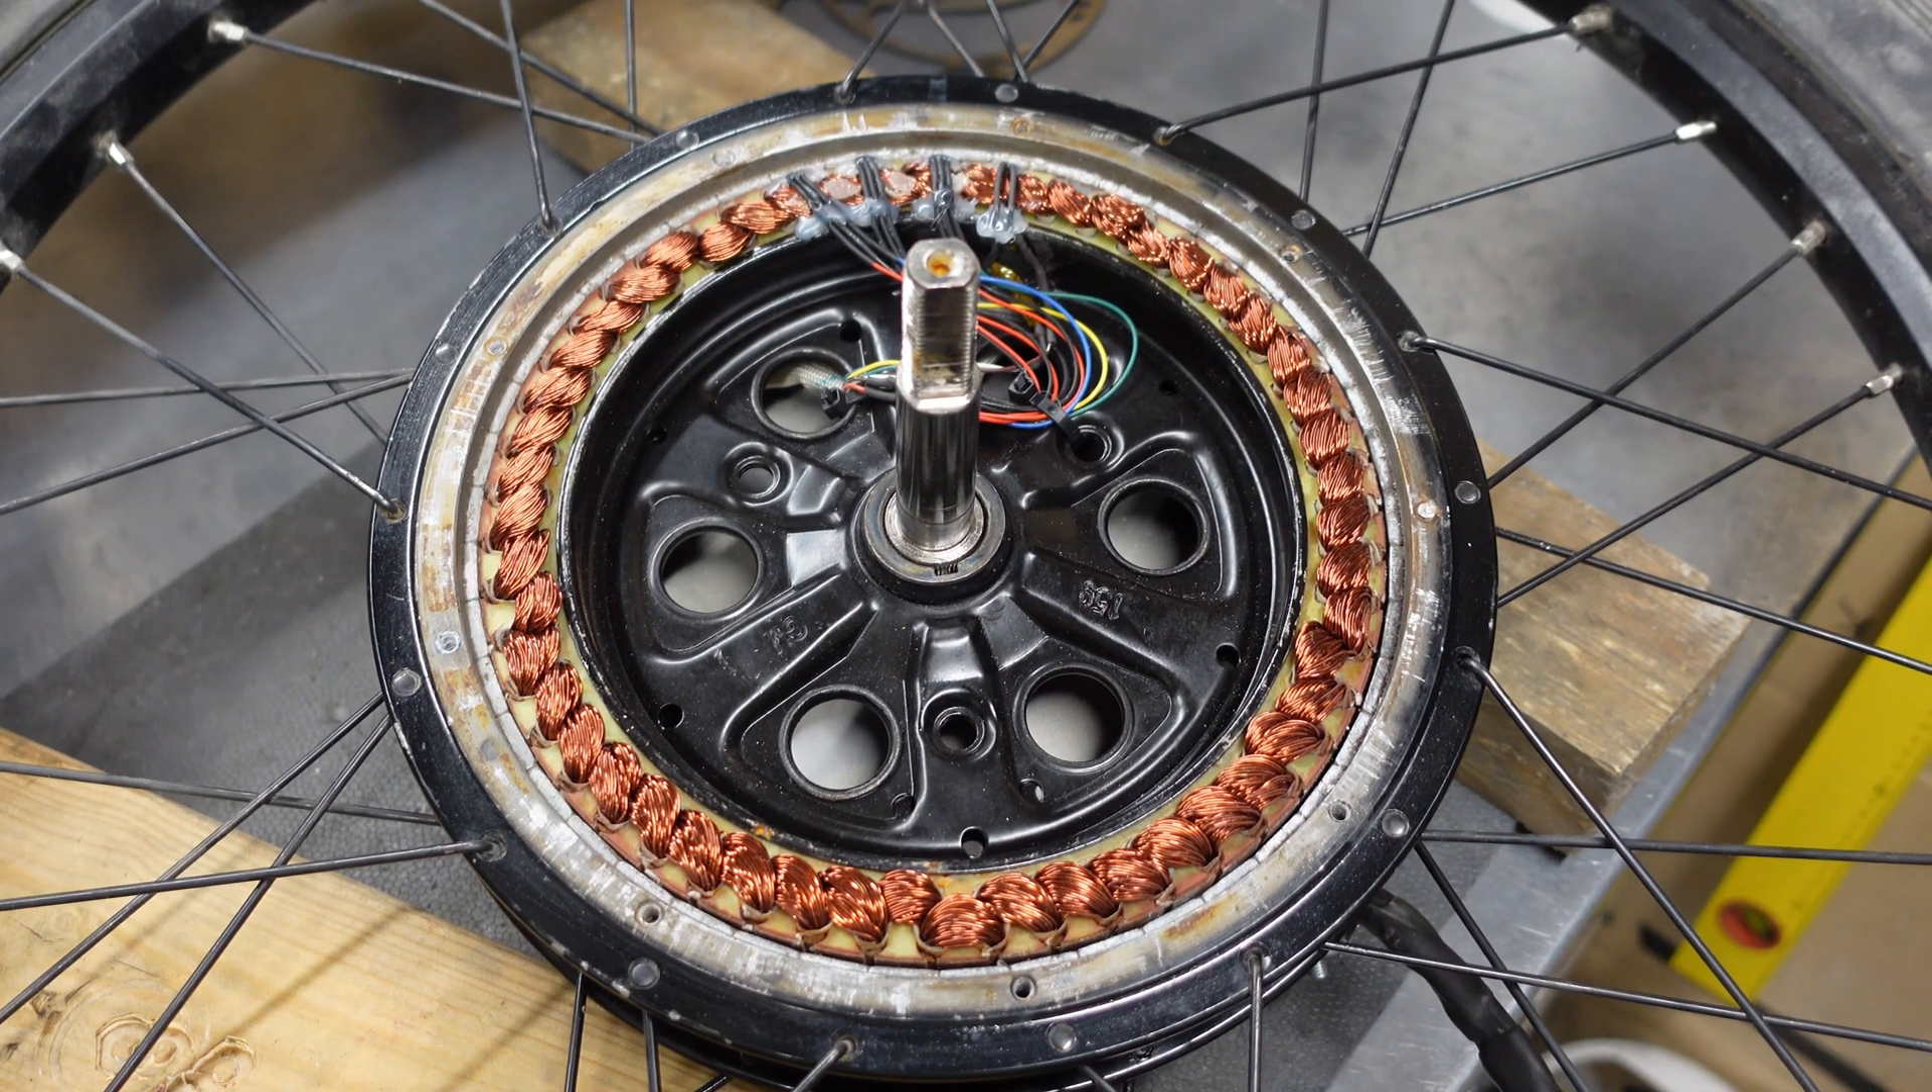Here you can see motor core in place.